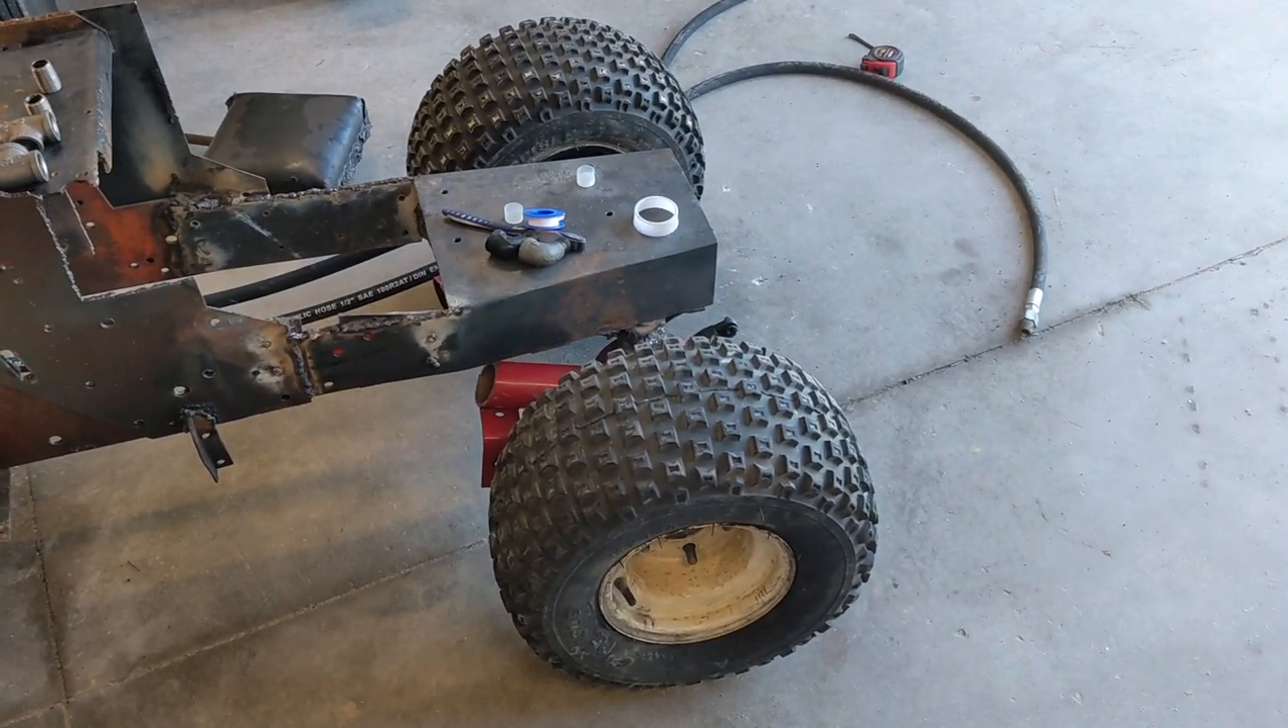Okay so i got the front axle put in.